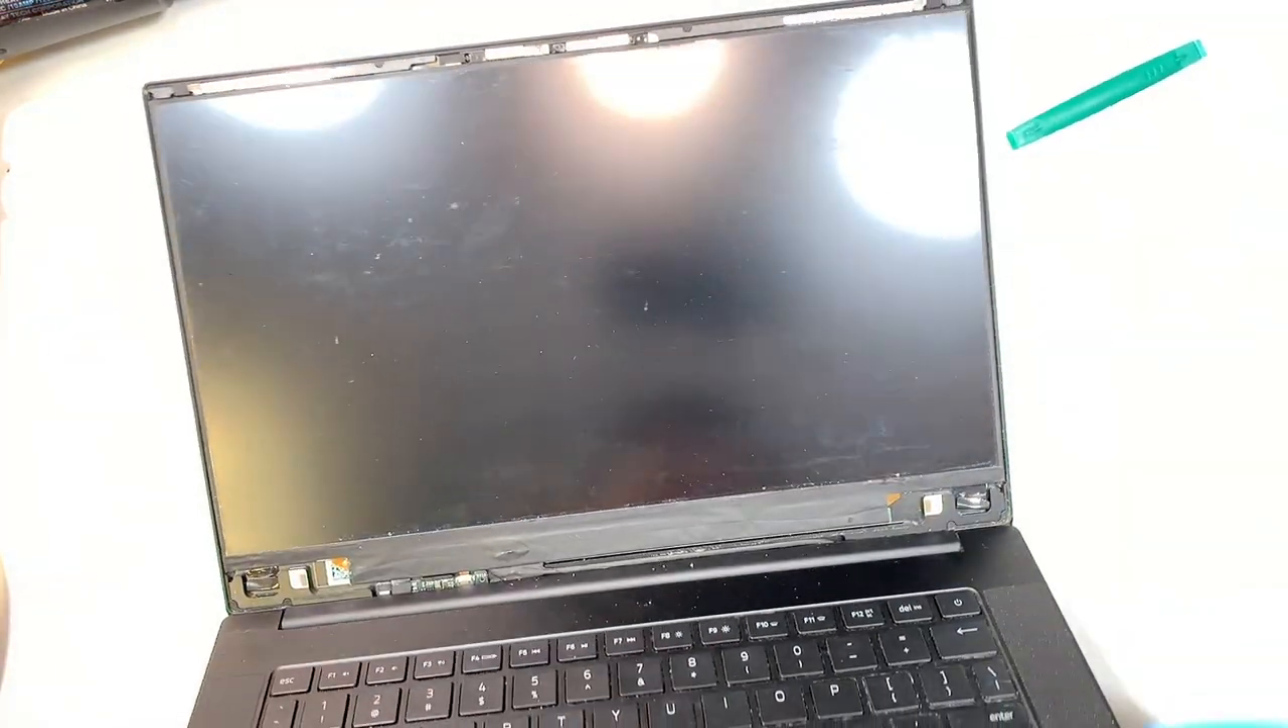I just removed the entire bezel. Looks good.